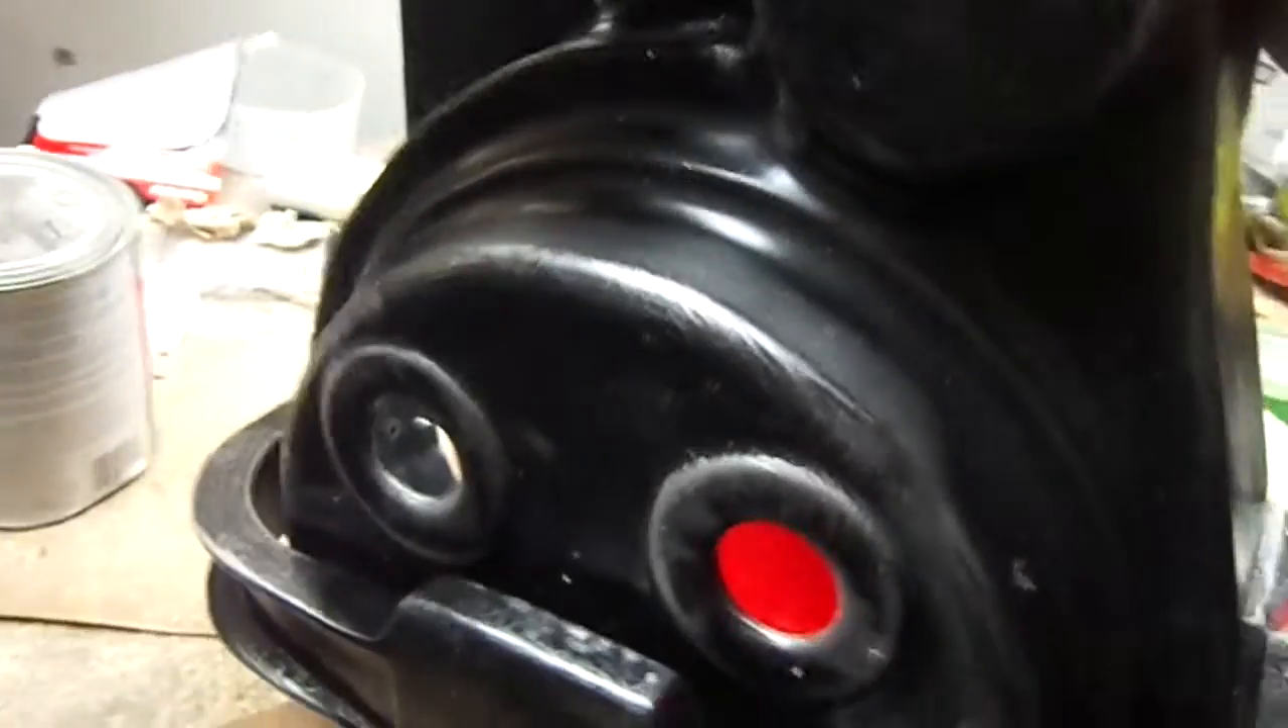I also started installing the red gels.